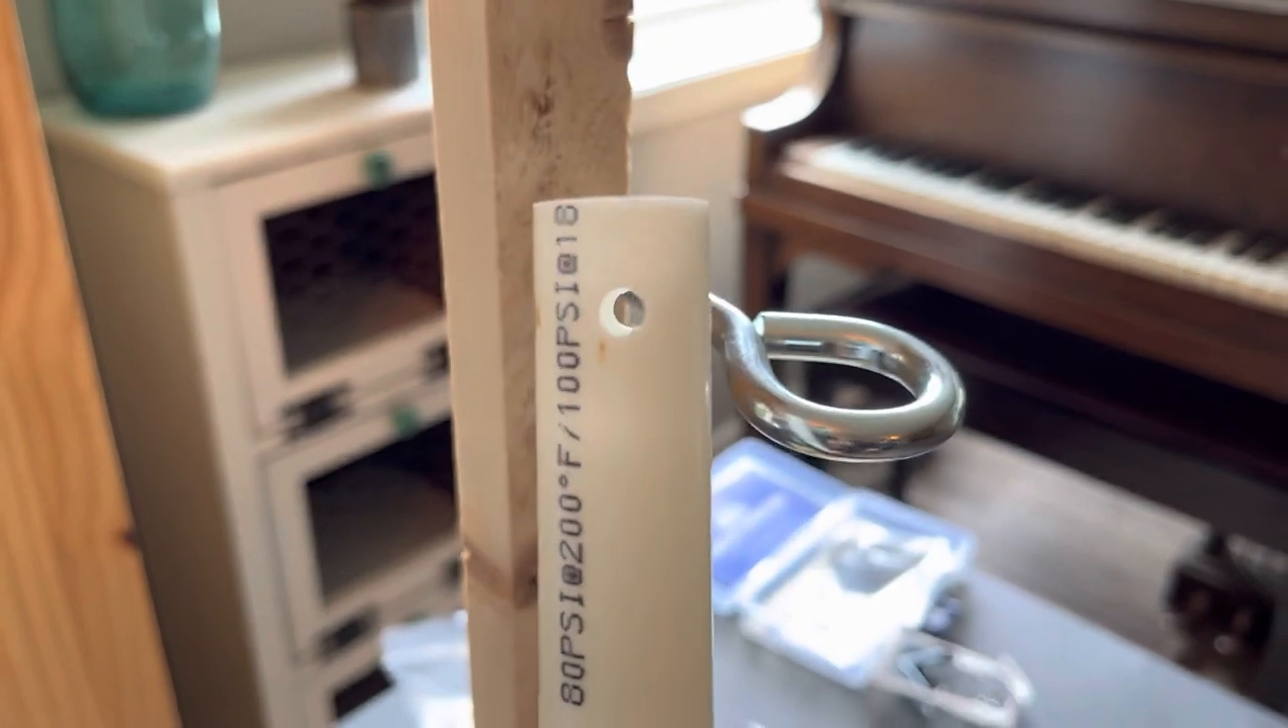The eye hook is in and then I drilled the hole through the PVC pipe.